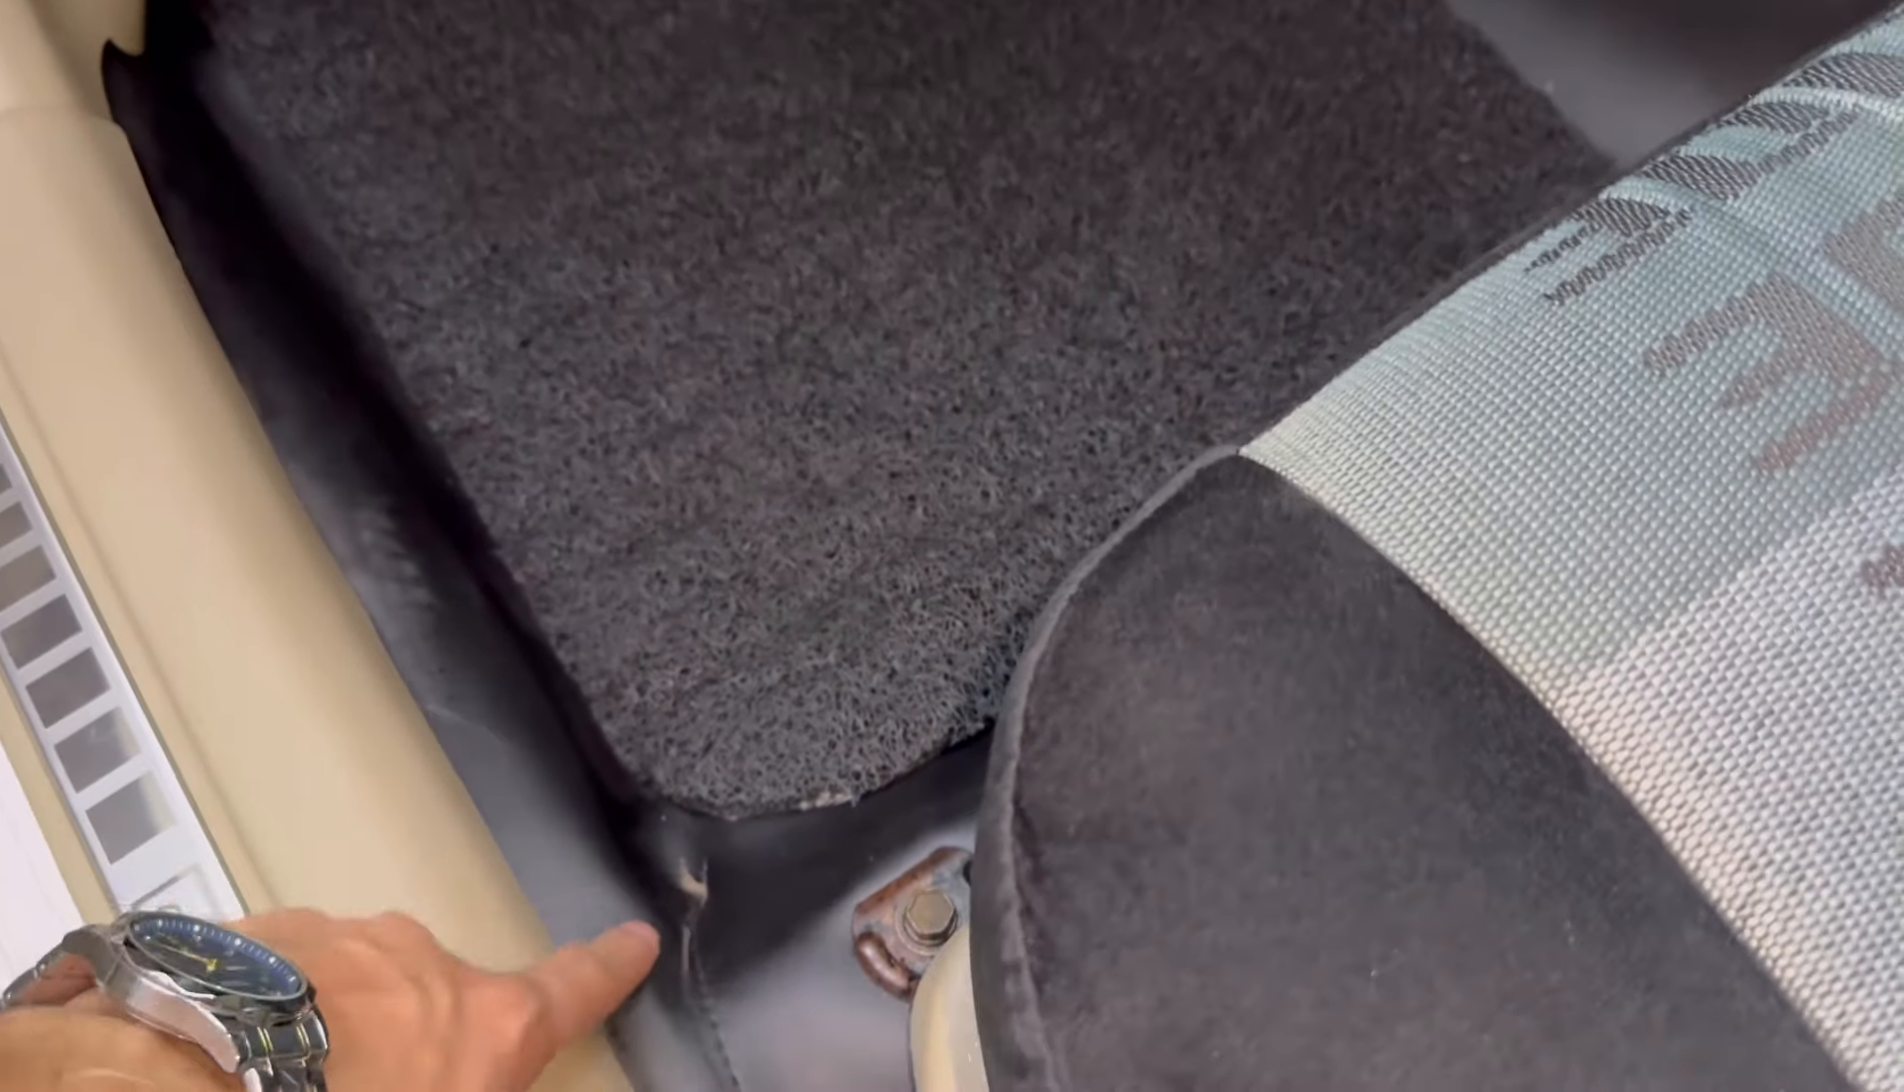یہ گراس میٹ کٹنگ کر کے لگا دی ہے۔